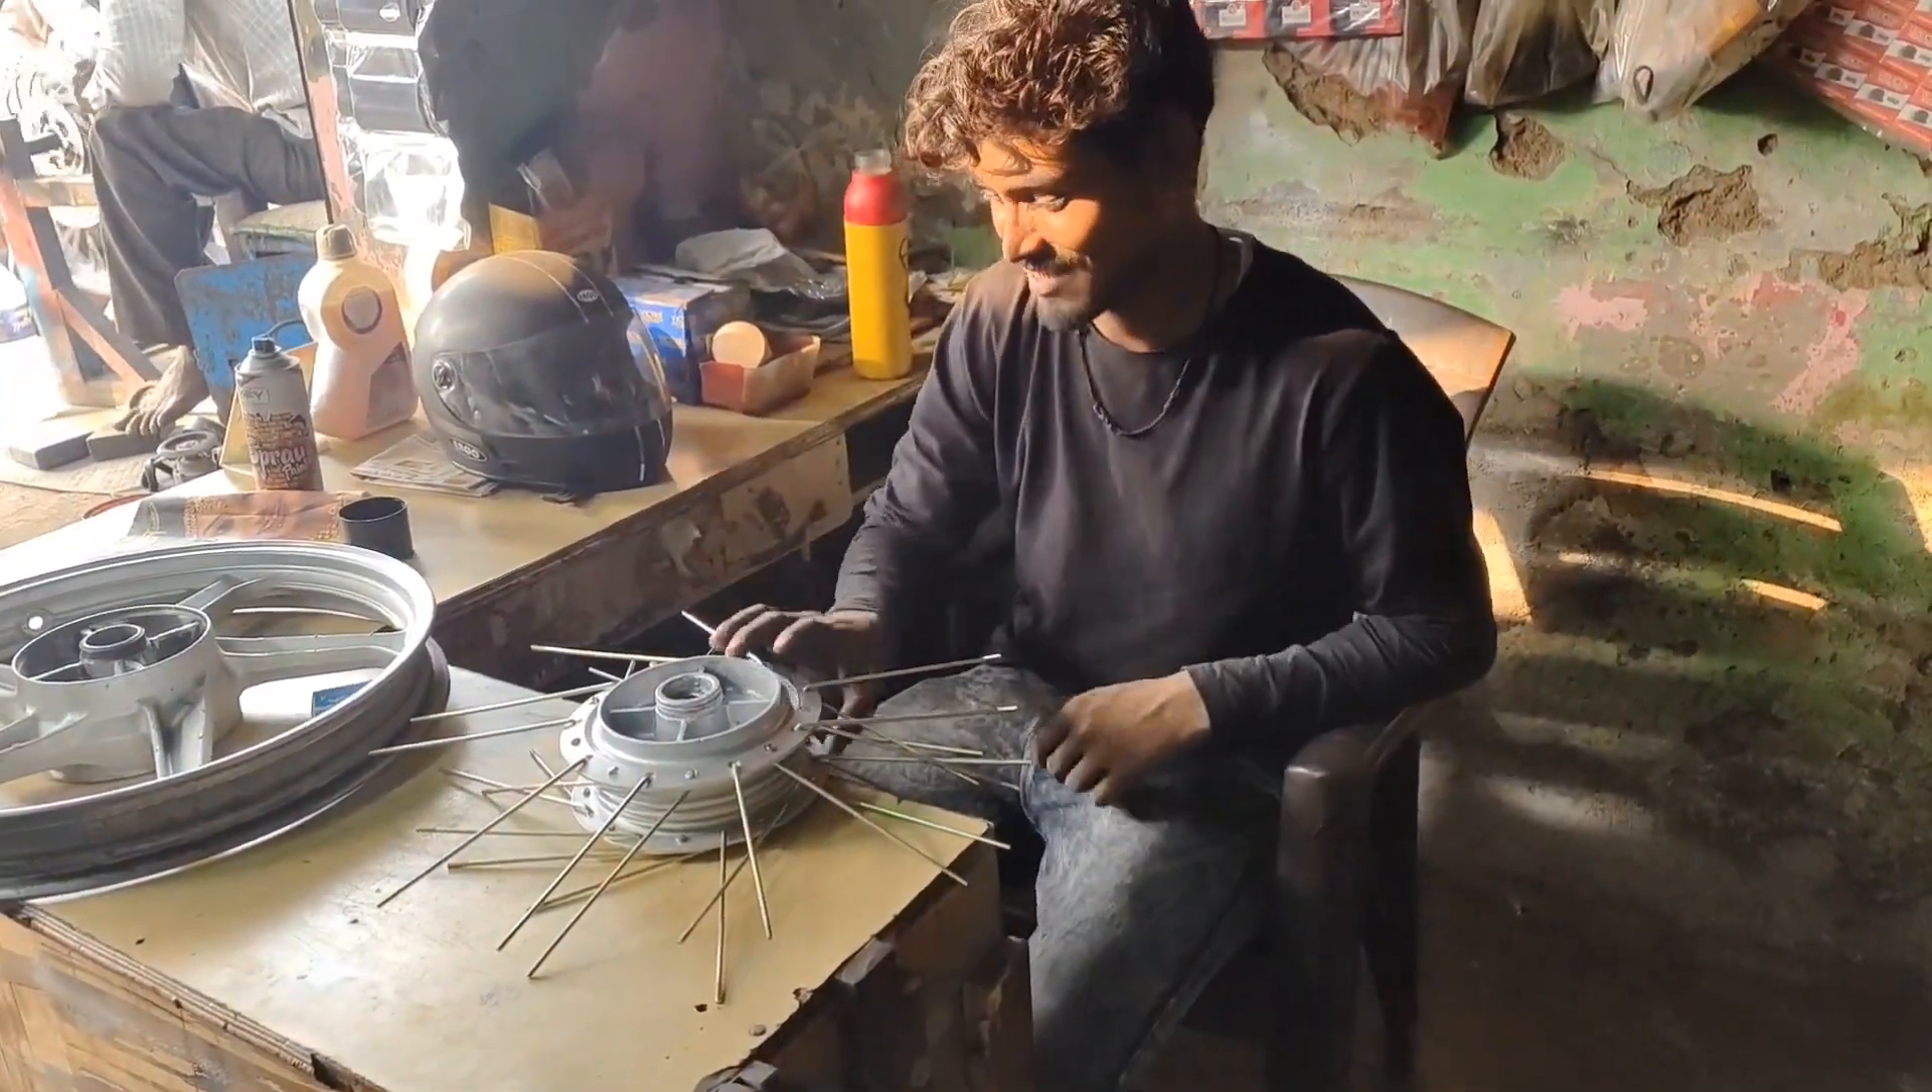ये हब में तिली डल गई है आप देख सकते हैं थोड़ देर में इसमें रिम लग जाएगा।